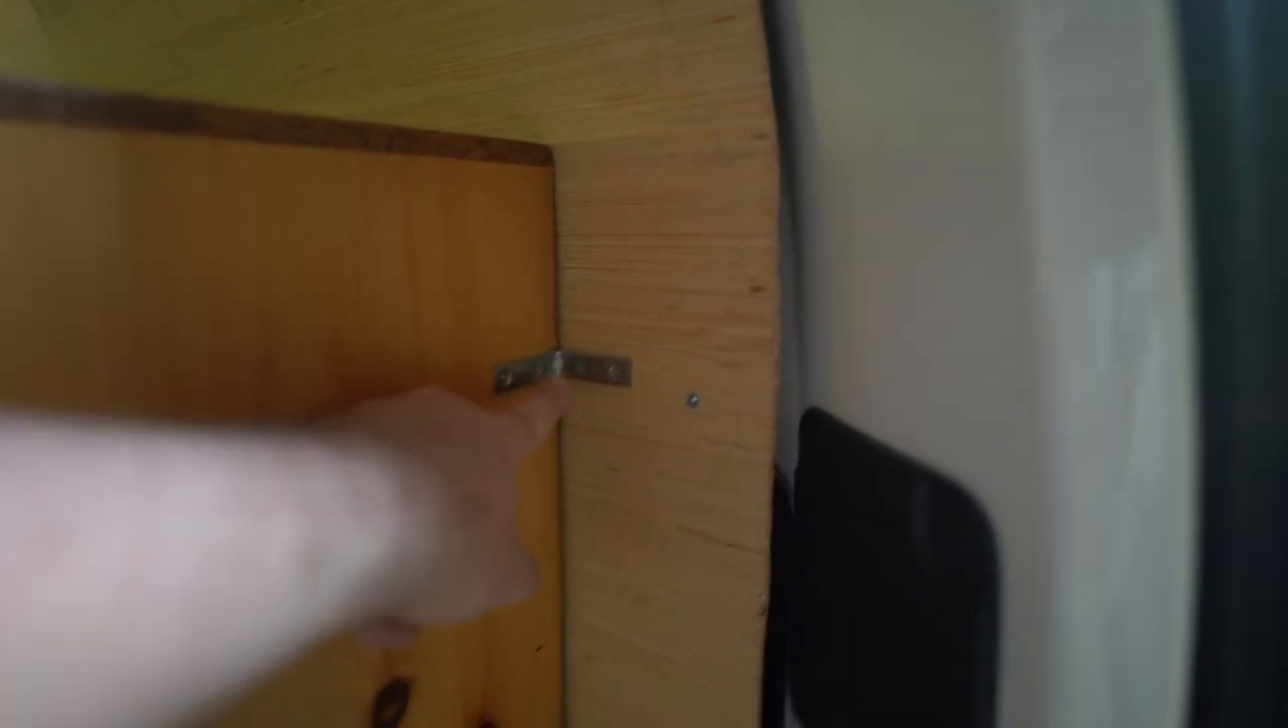We've got a little L brackets there holding everything in back here.